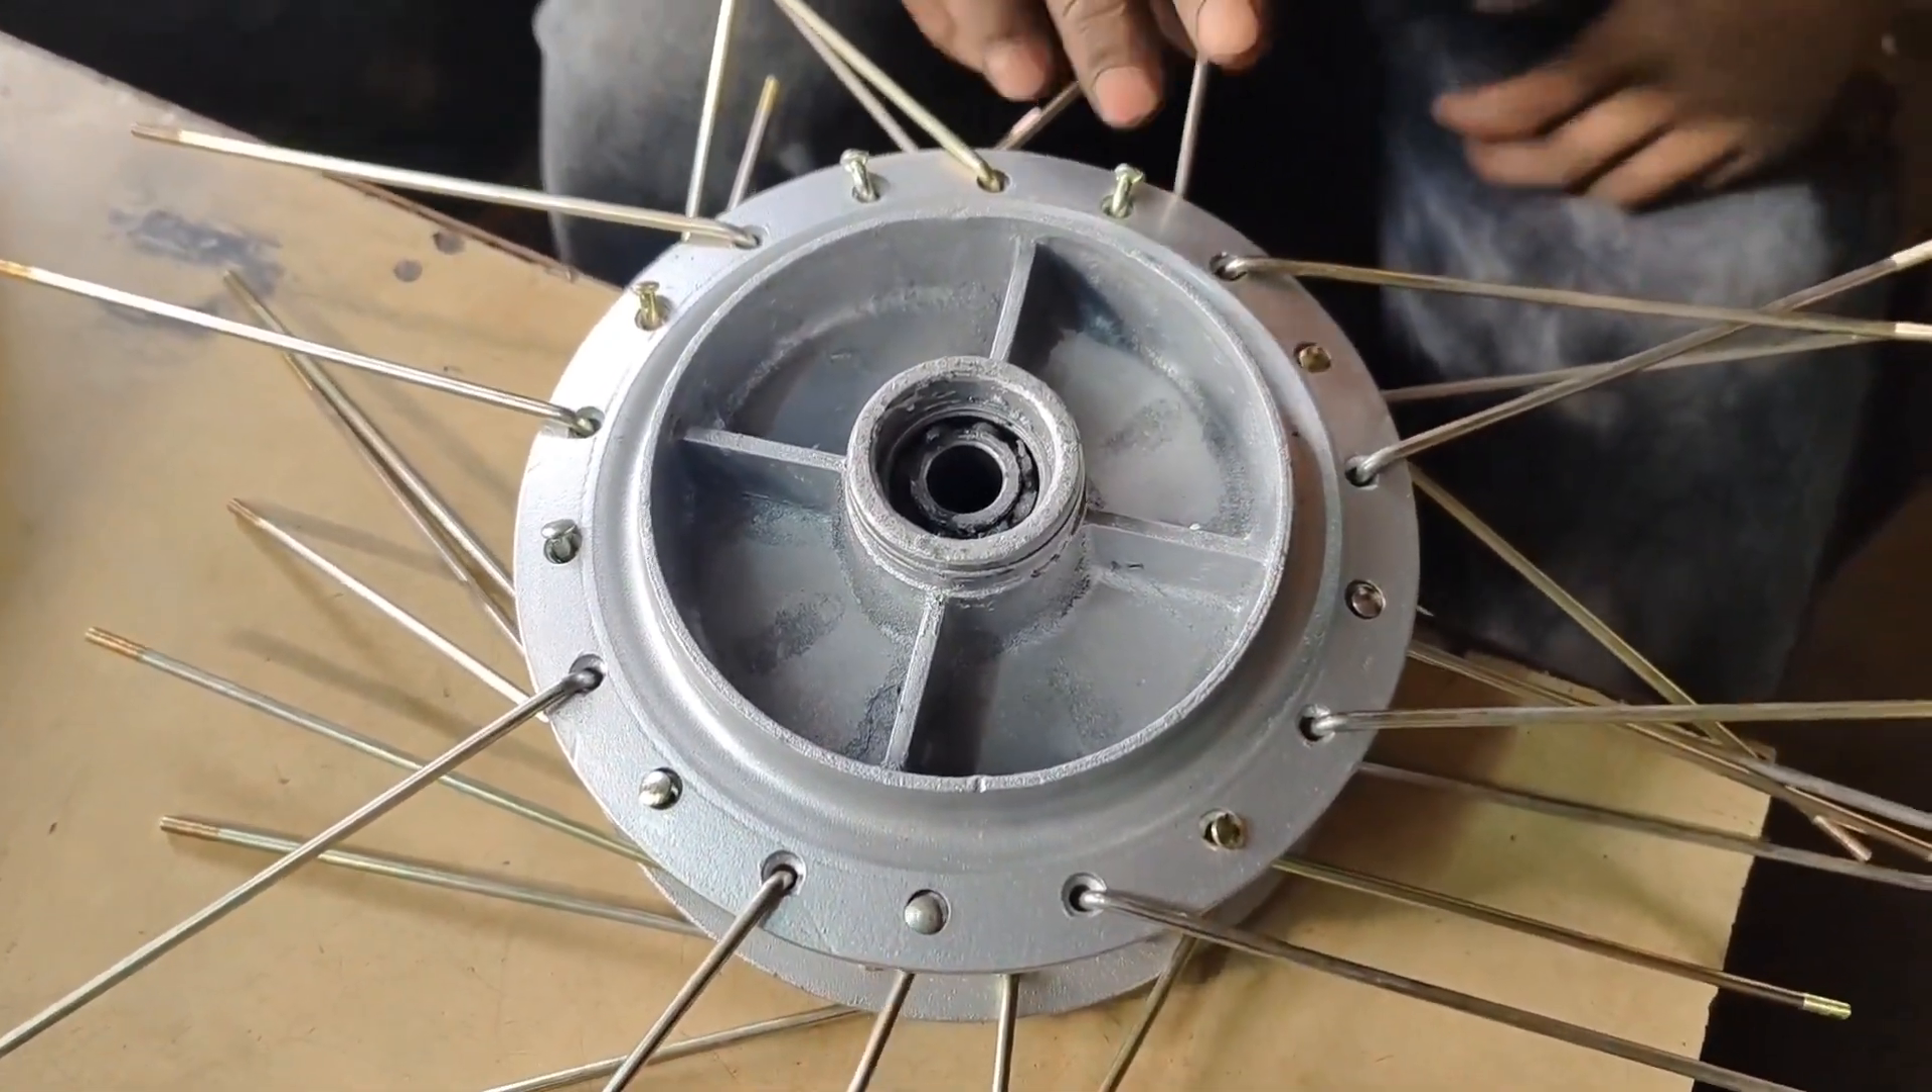ये हब में तिली डल गई है आप देख सकते हैं थोड़ देर में इसमें रिम लग जाएगा।